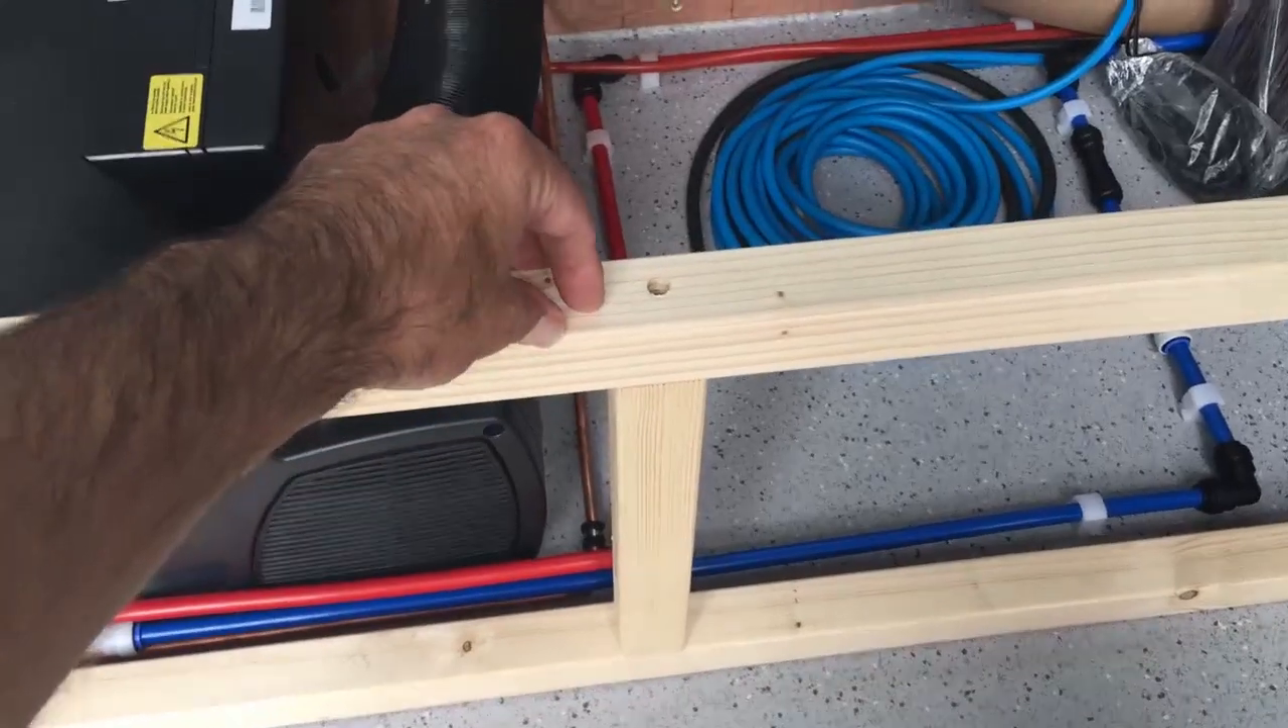So there's the first bit of framework for the front of the bench seat you can see i've got those vertical uprights the horizontal member resting on the top of those so that's going to be really strong.